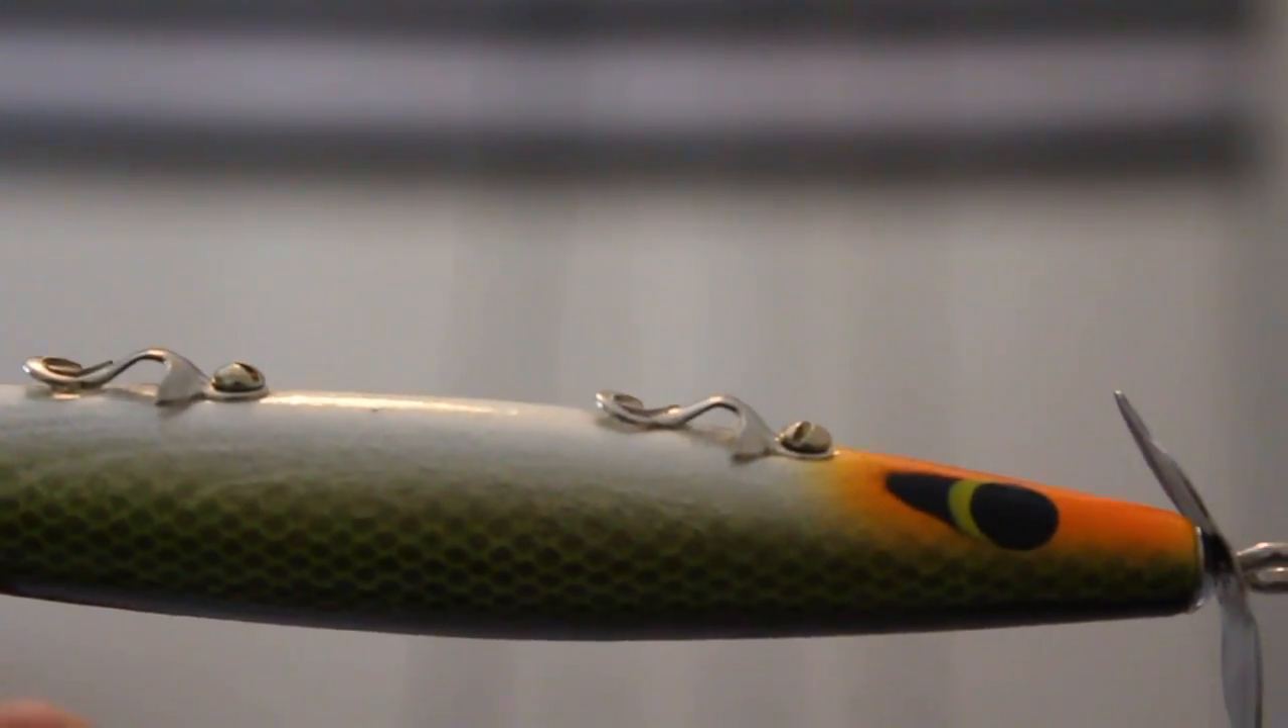So as you all can see I've removed the hooks from the devil's horse and the first thing I want to do to this devil's horse is put a size 3 split ring where the hooks used to be.